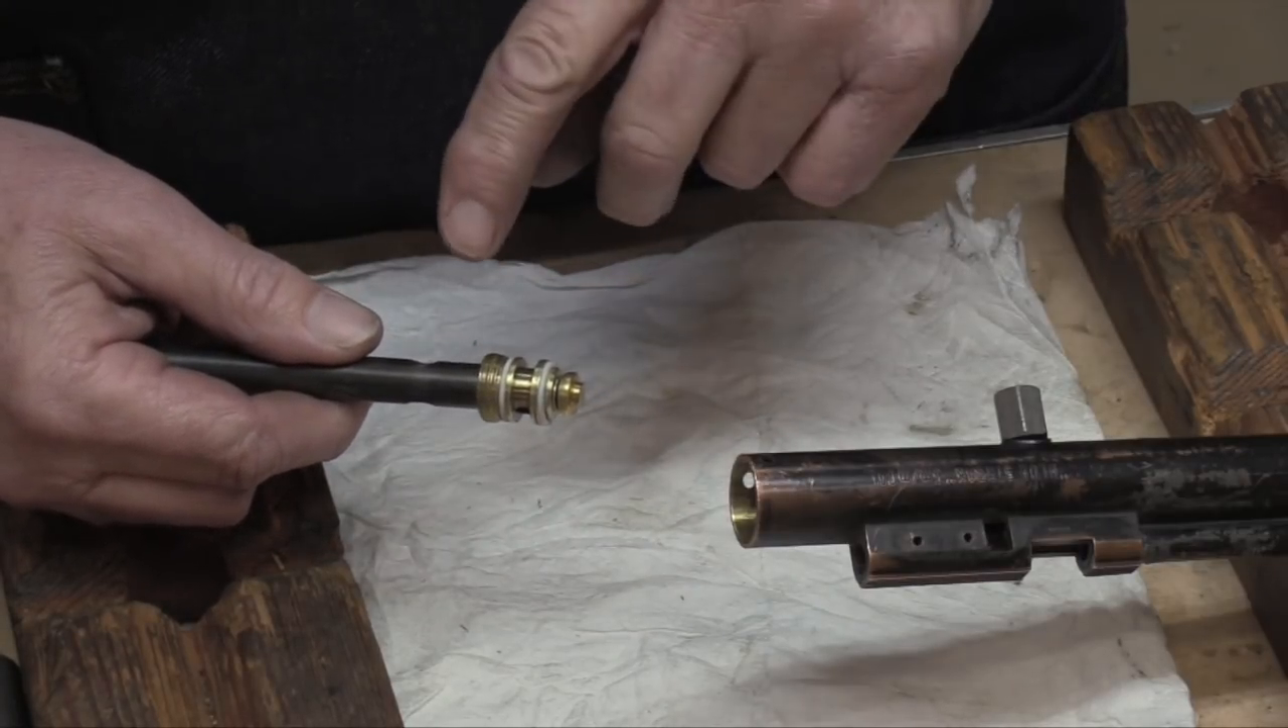We've got a synthetic seal here we've stuck that on with divers grease.